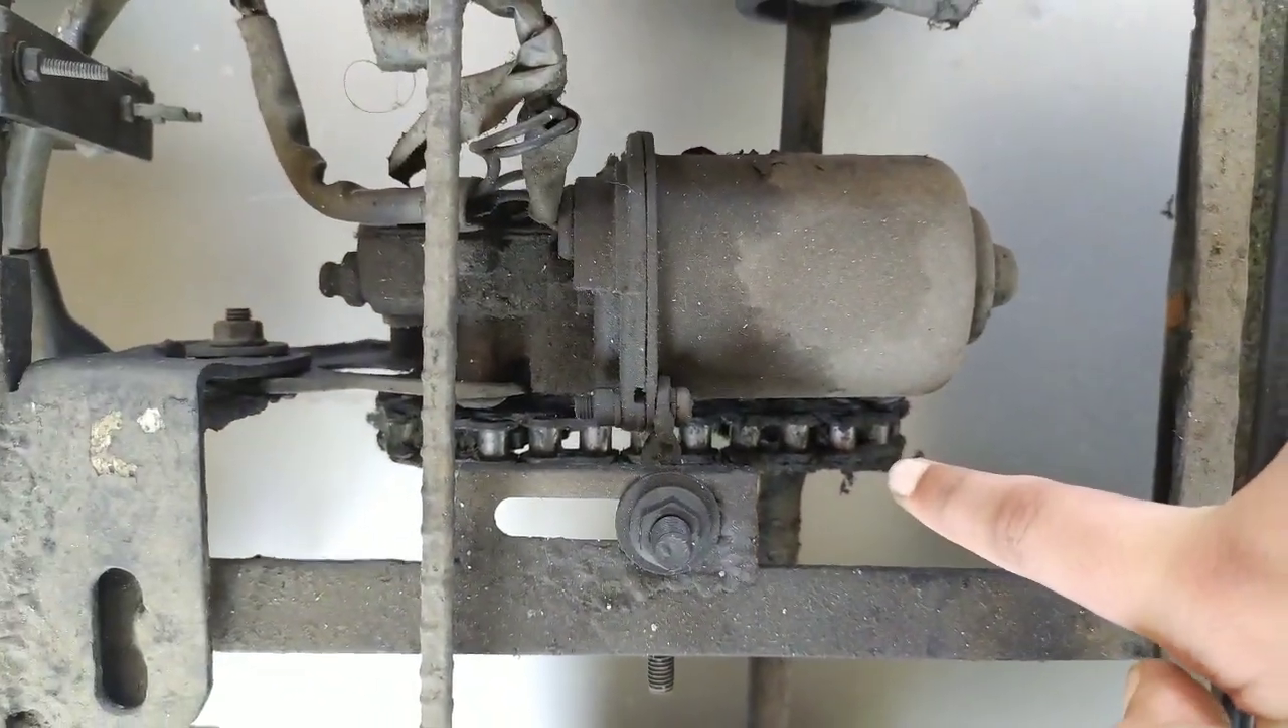Now, you have a chain on the motor.